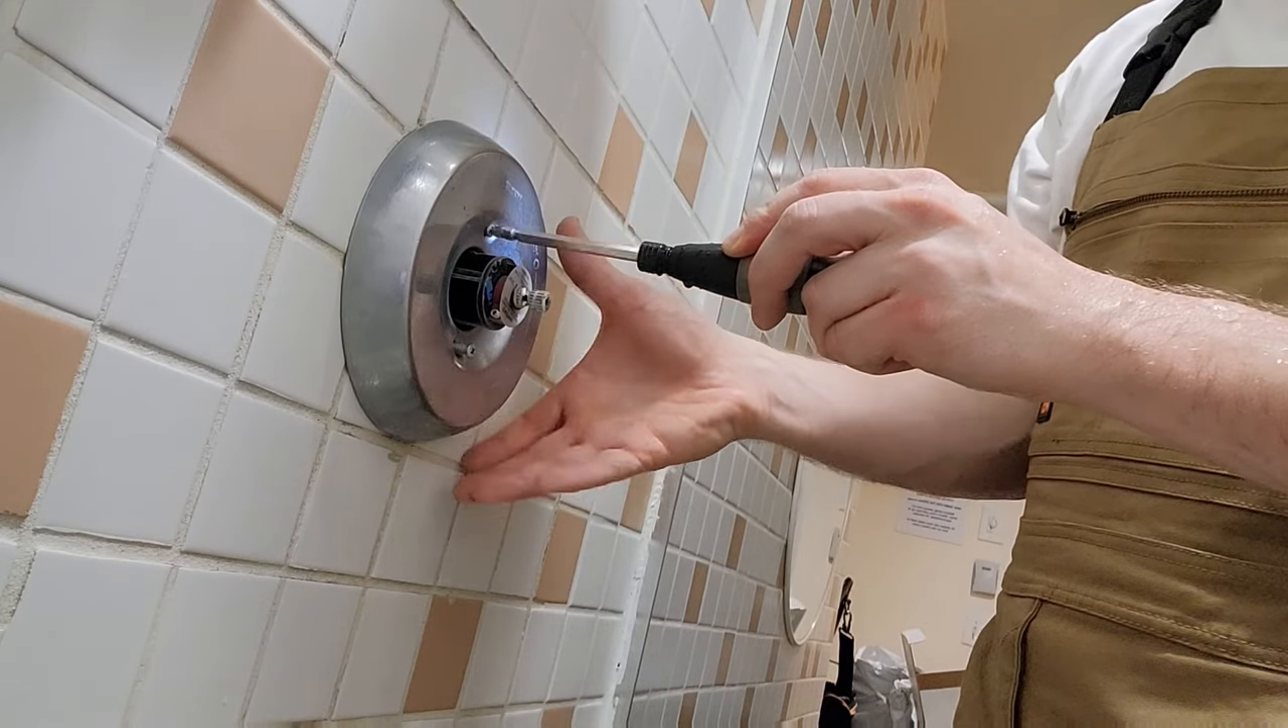Give yourself a pat on the back because you've got the handle off and the next part of this job is pretty easy.